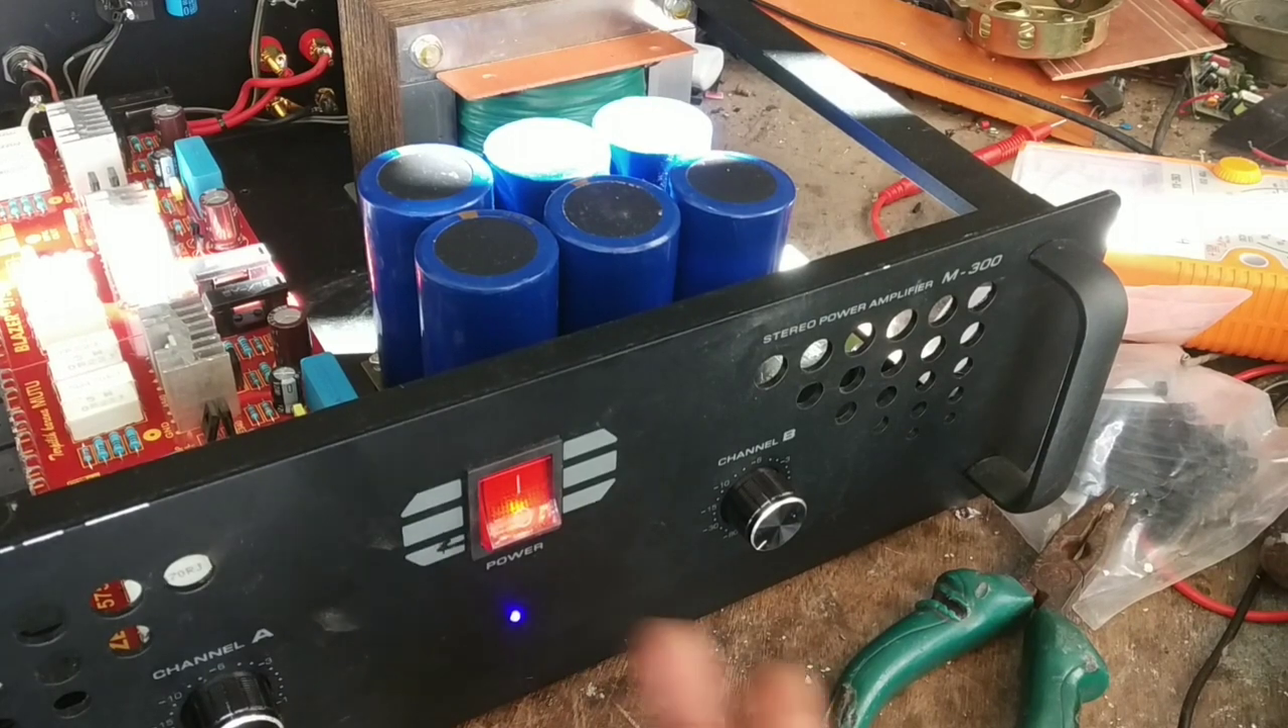Dan lampu power juga sudah saya pasang di sini.